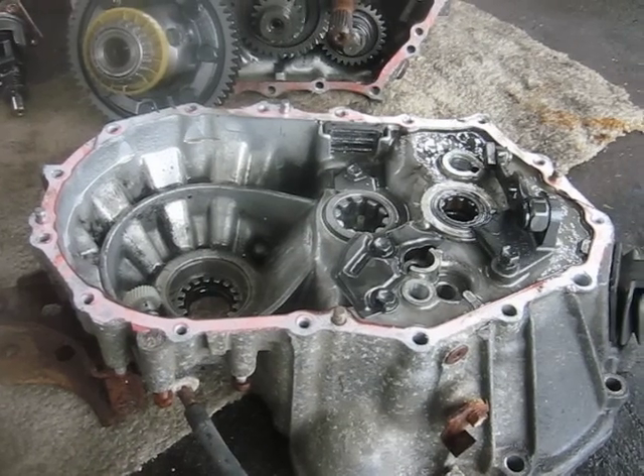So here I've taken apart the five-speed manual transmission from 88 to 92 front-wheel drive Toyota Corolla.